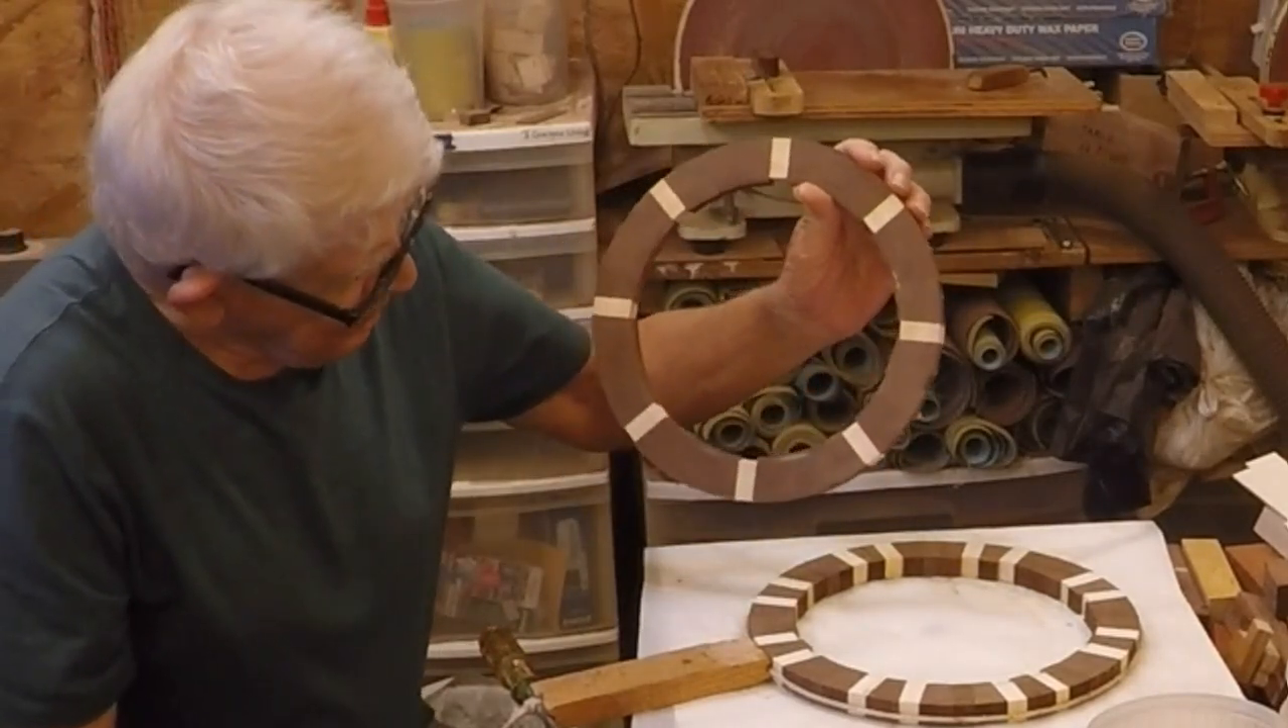The first of the seven rings I'm using to make the pattern has been glued up it's got eight white spacers in.